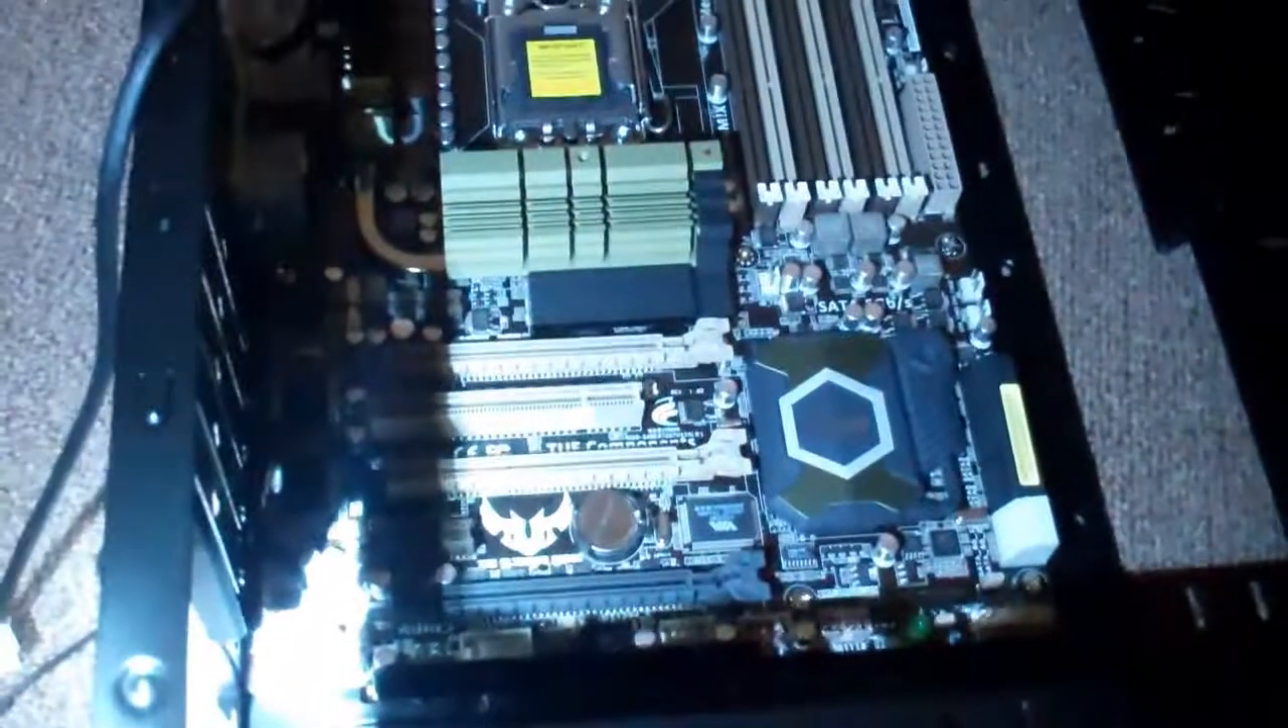We got the motherboard installed Right there.